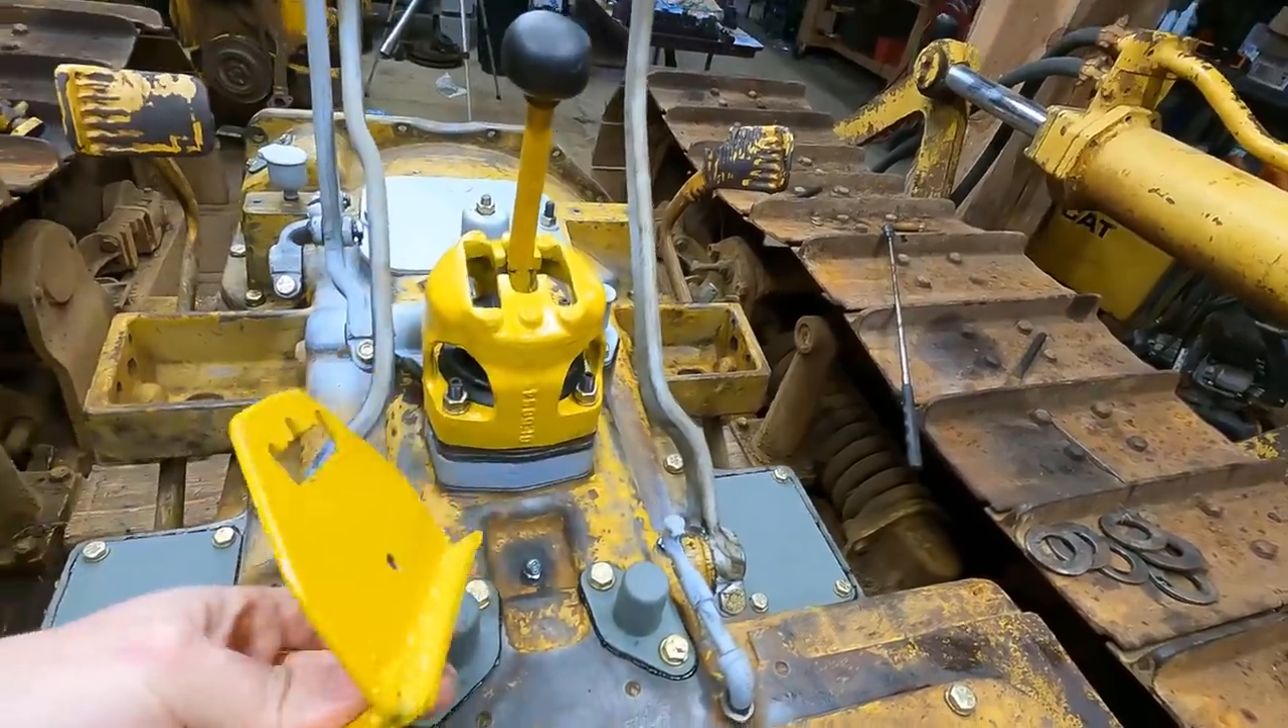One other thing I haven't installed yet is this. This is the winch gear selector.